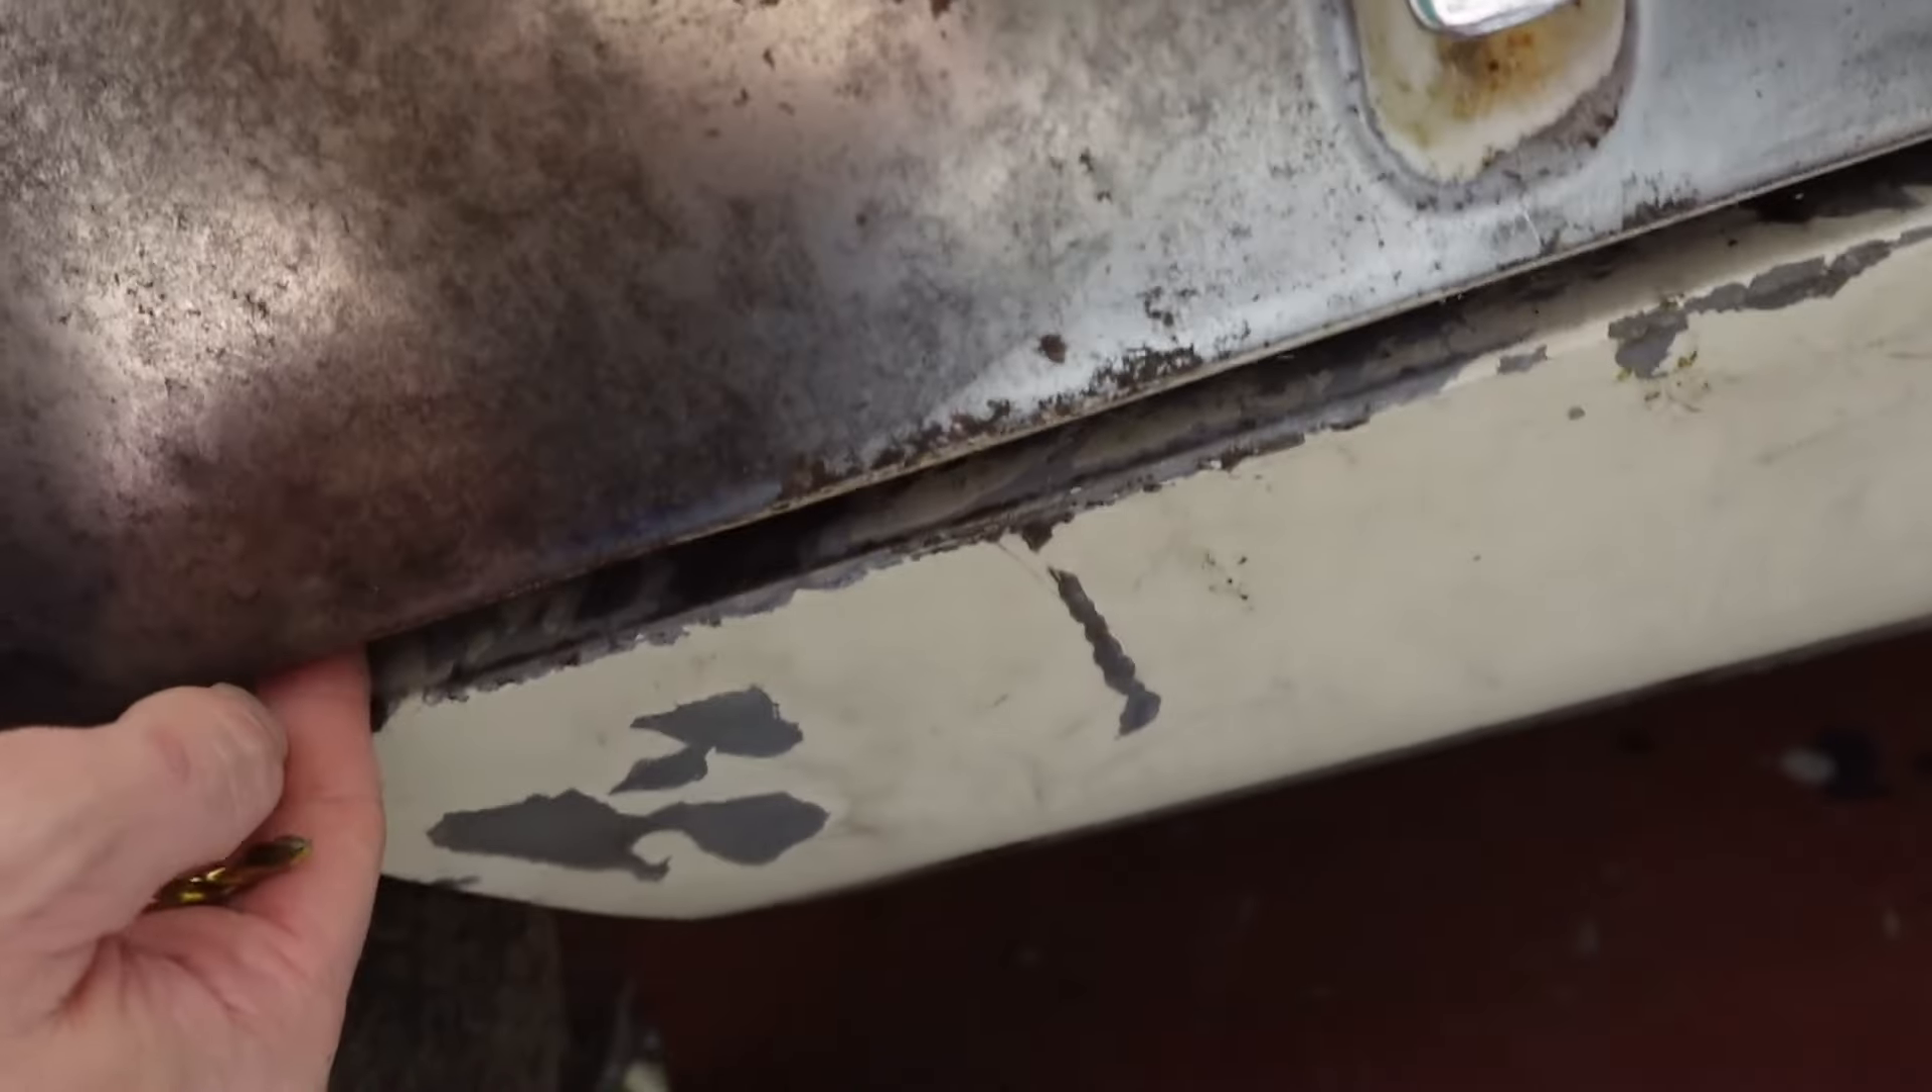This gap down here is huge. But this sill is a replacement.